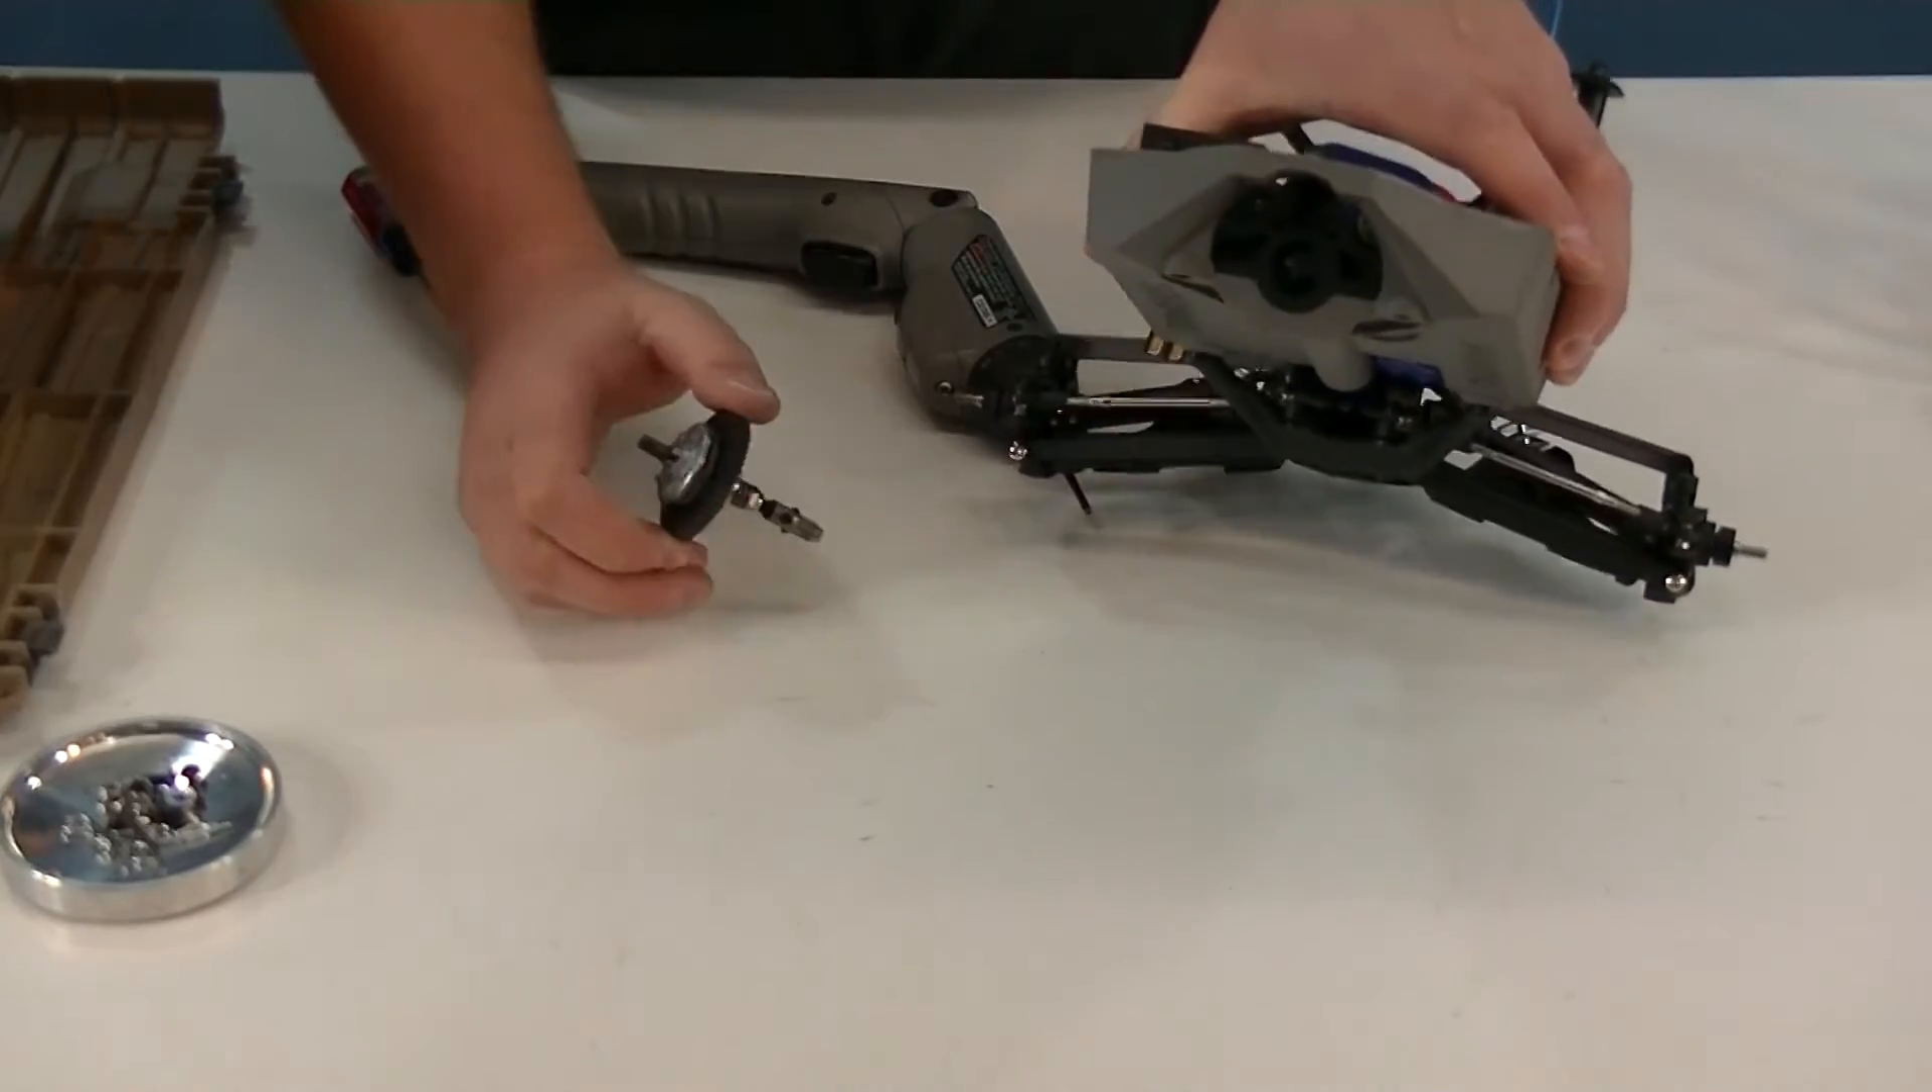Your spur gear assembly will come right out of the car. So now all that's left is basically the bulkhead here.